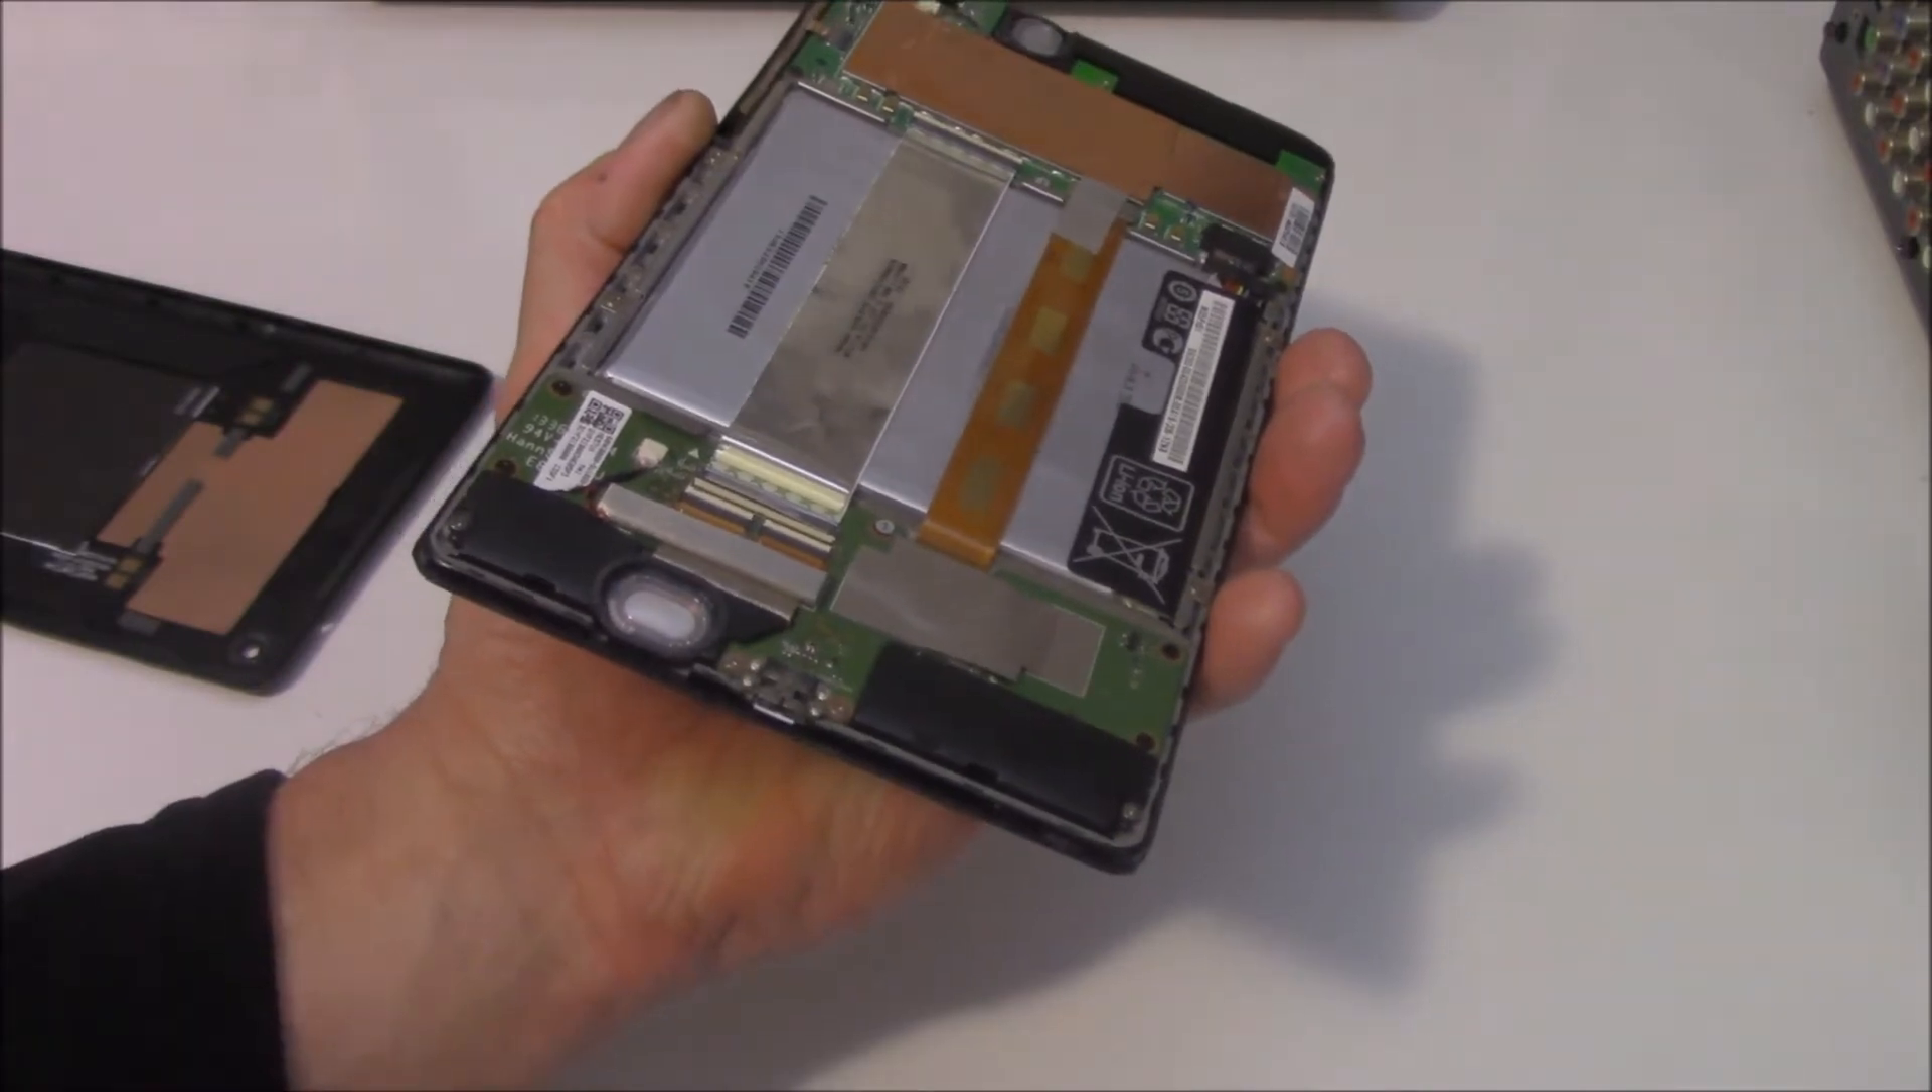So we've got access to the circuitry on the back there.